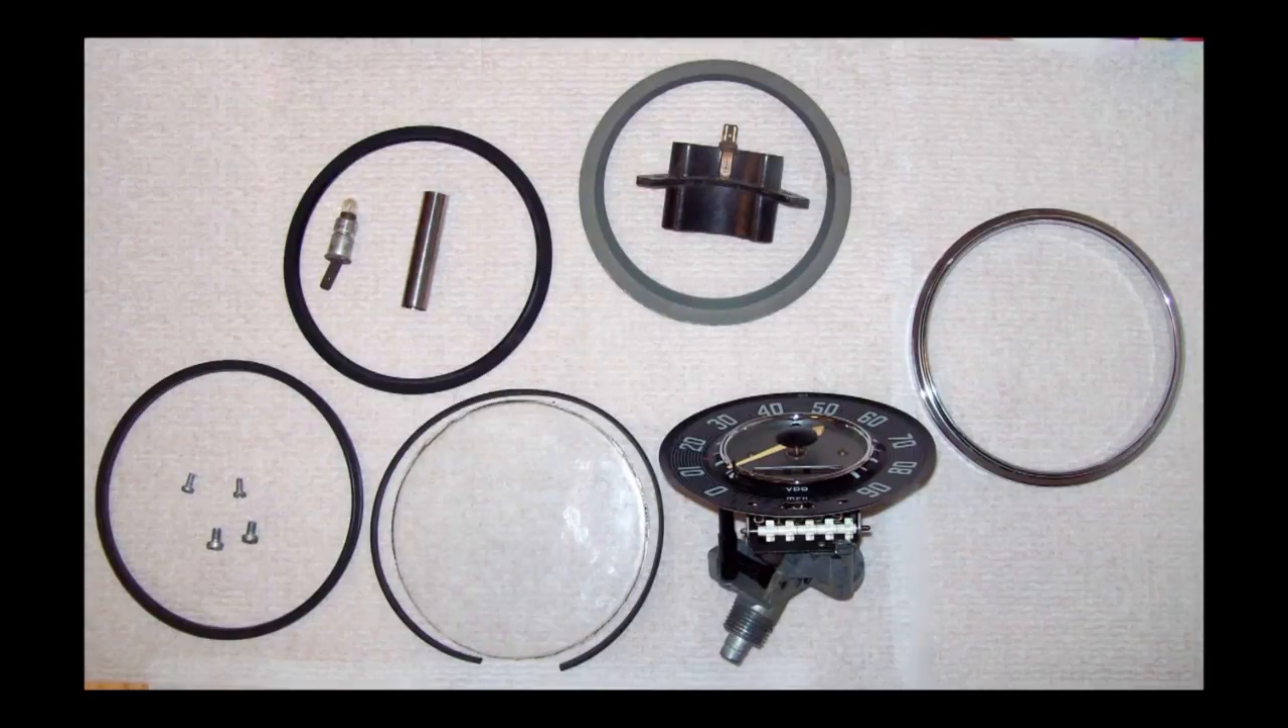And here are all the parts to that speedometer disassembled.